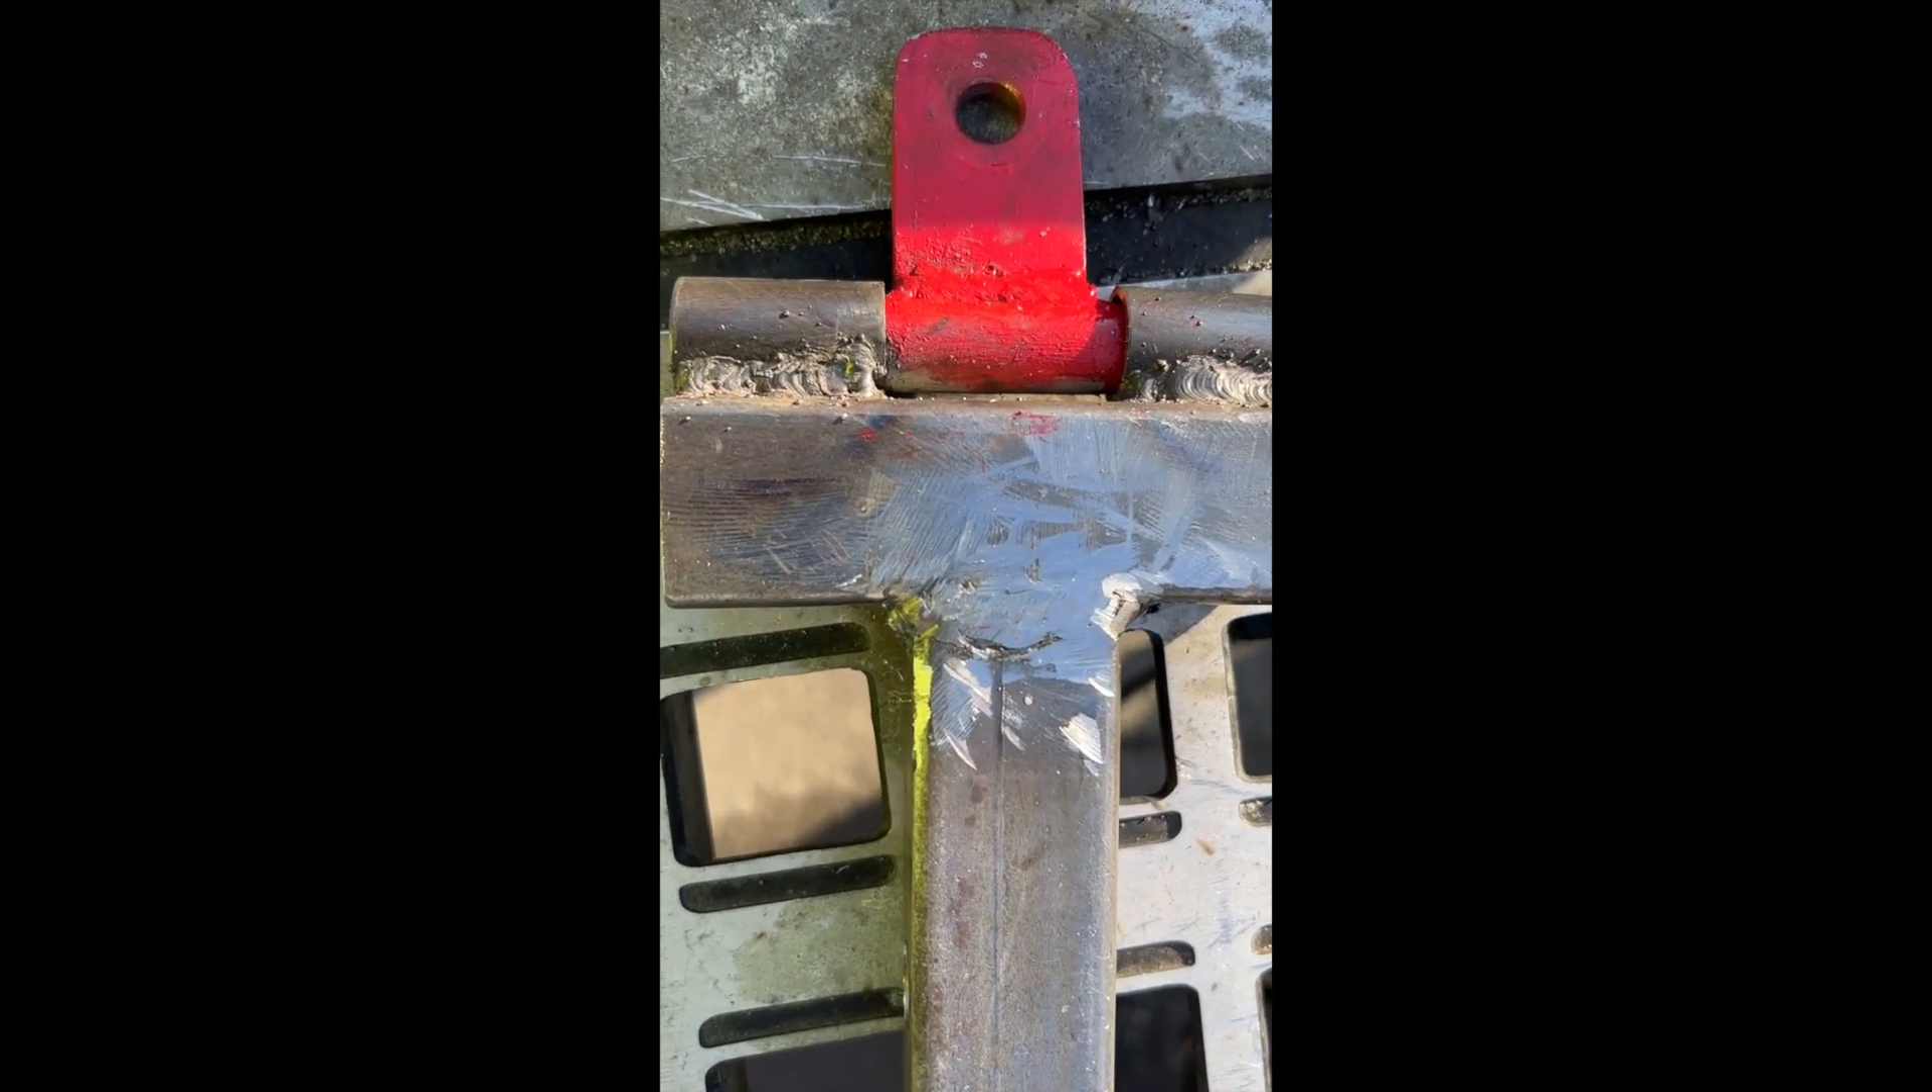So here are the last of the welds they came out pretty good again not professional.